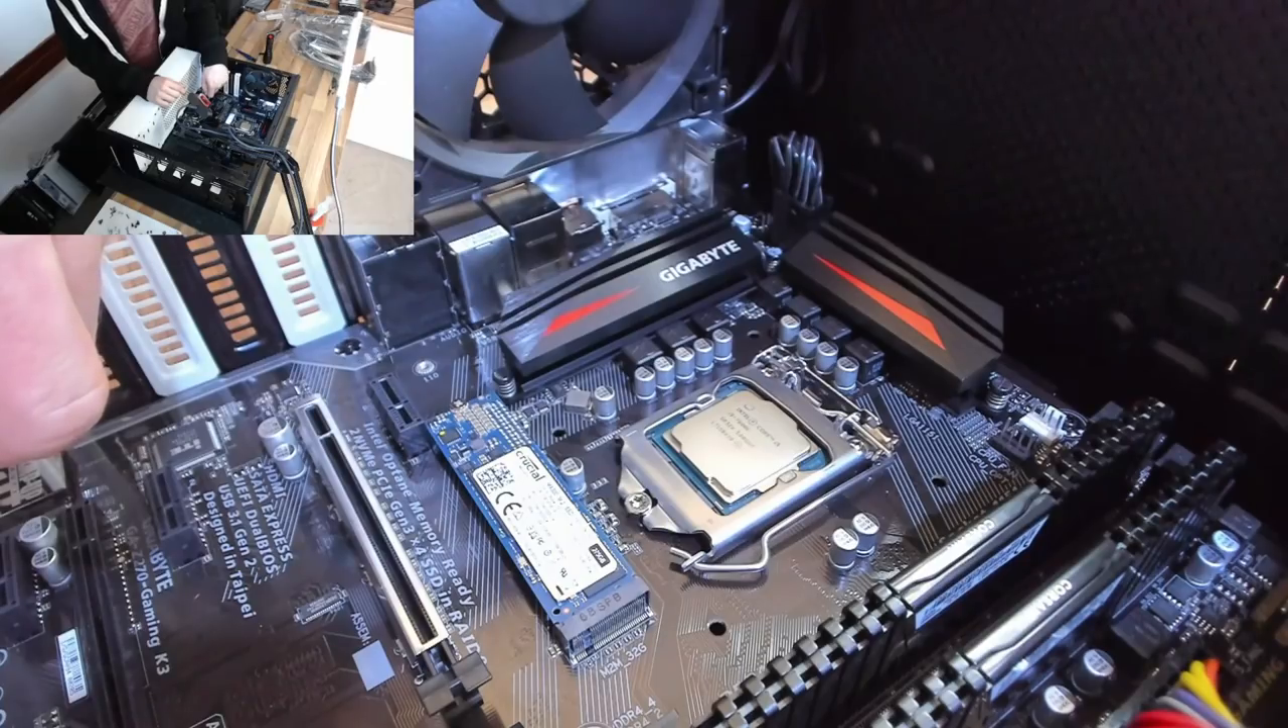And now that CPU is locked into place.